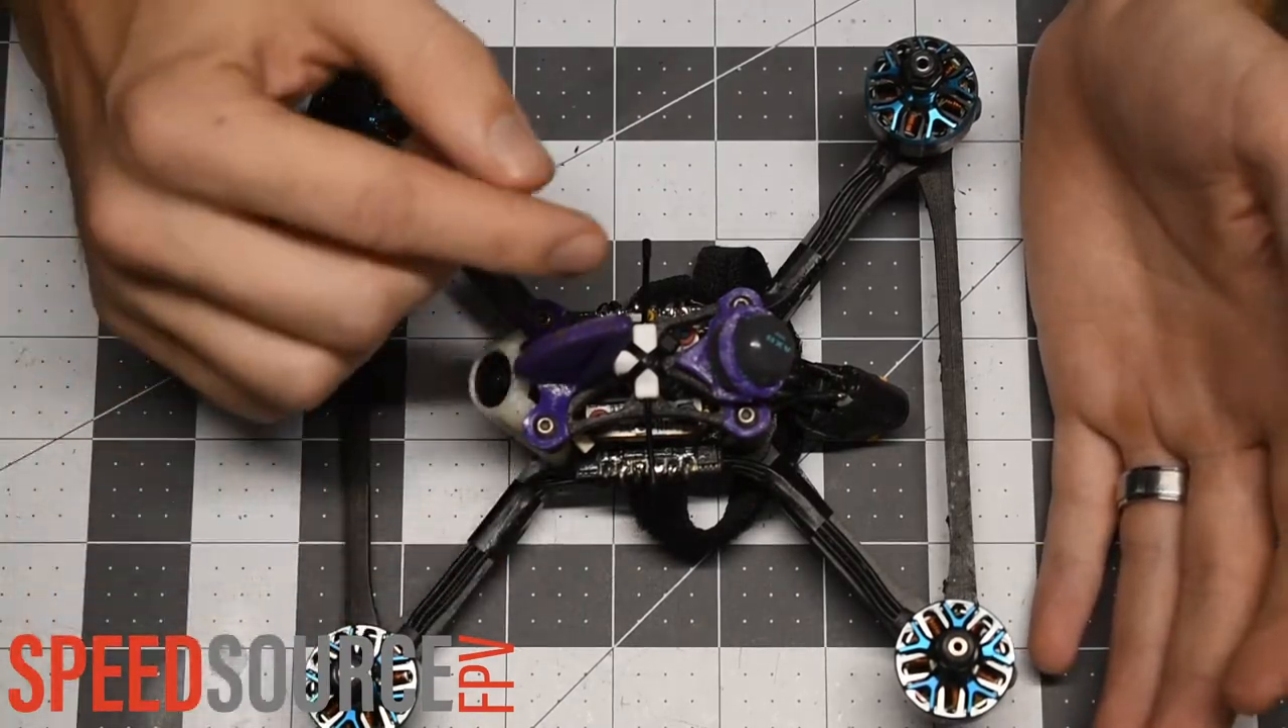This is a fully assembled frame.